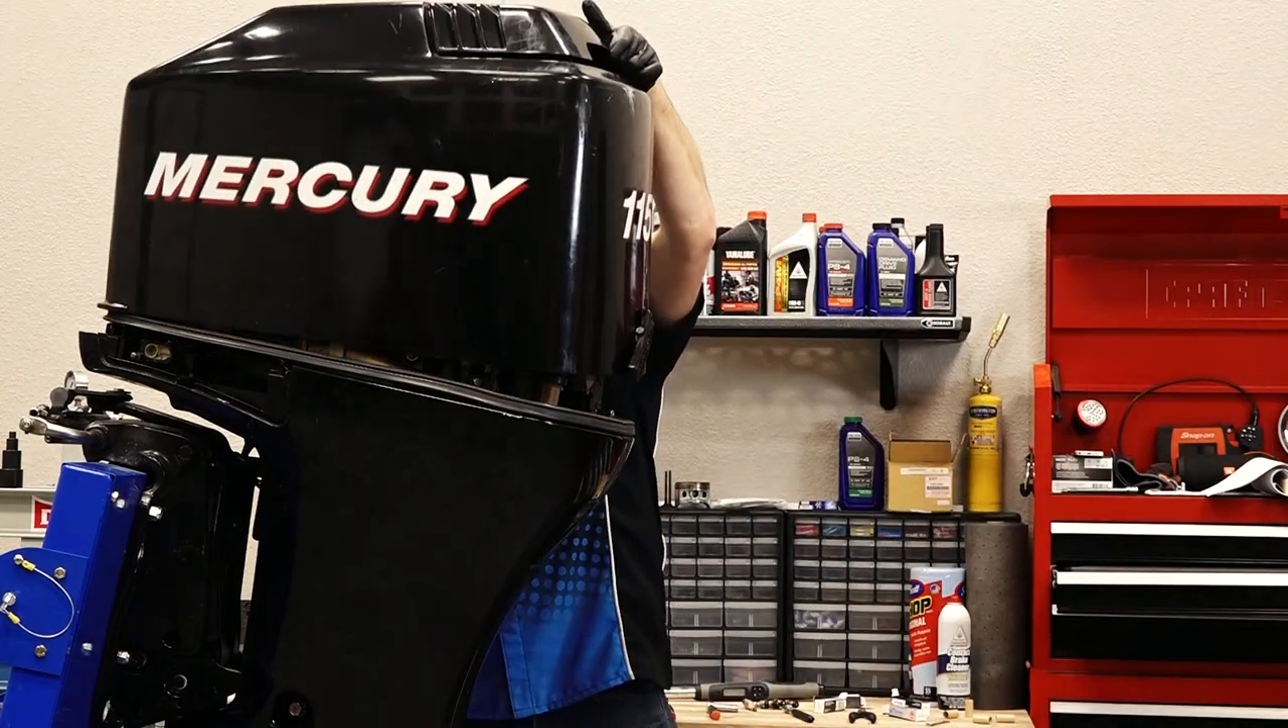Alright, the last thing we have to do is put our cowling back on.